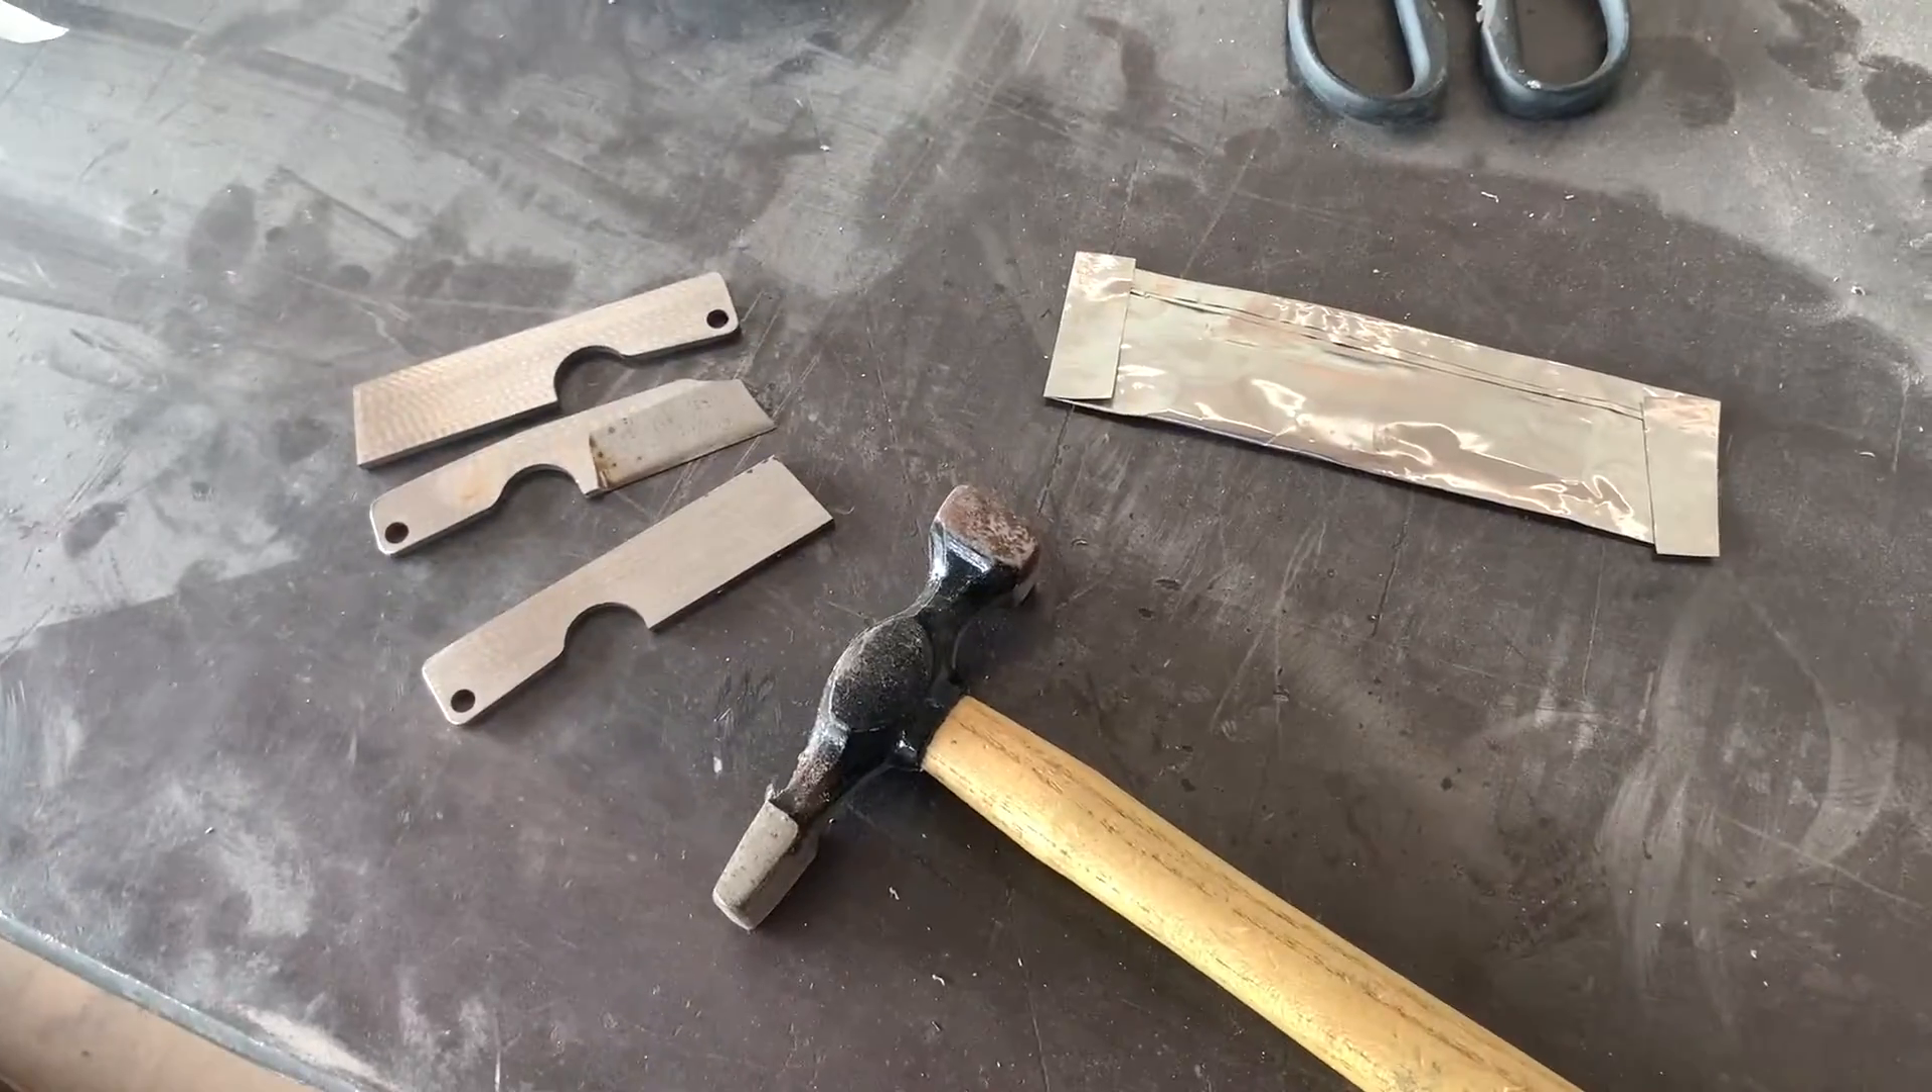Here are the four blades. I already have one wrapped in this steel foil.